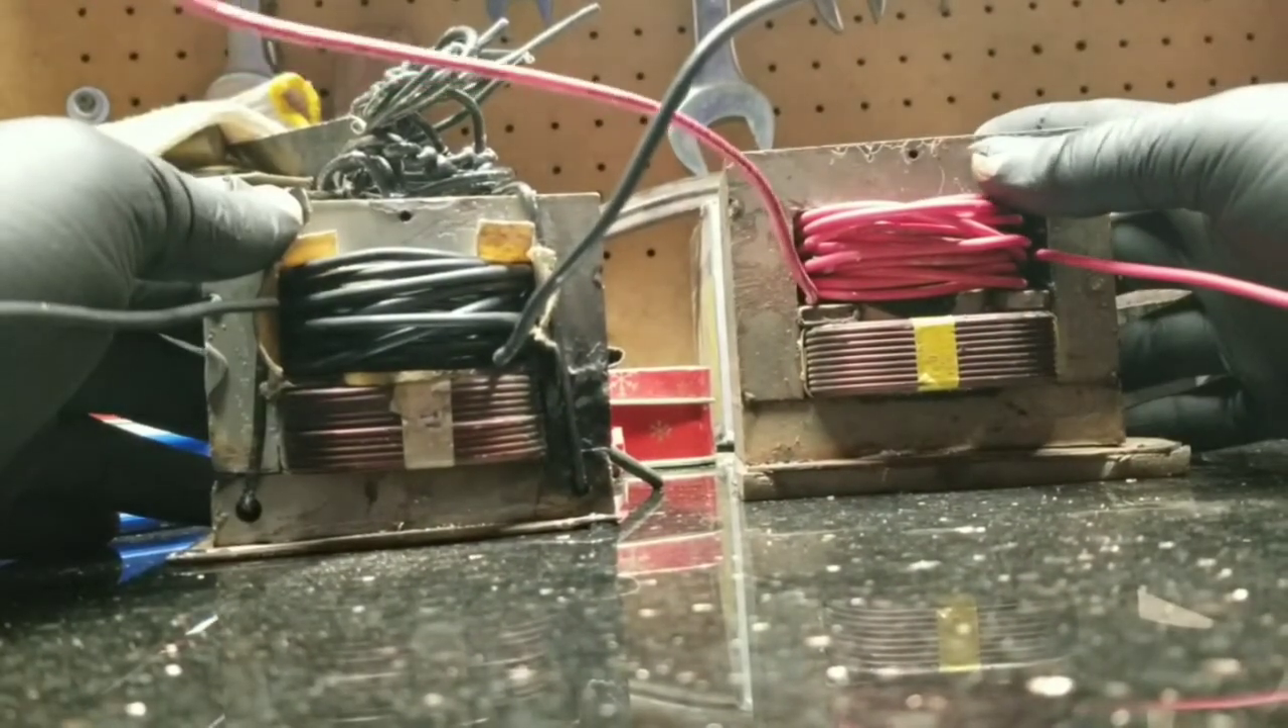All right, we've got the windings in, the coils in.